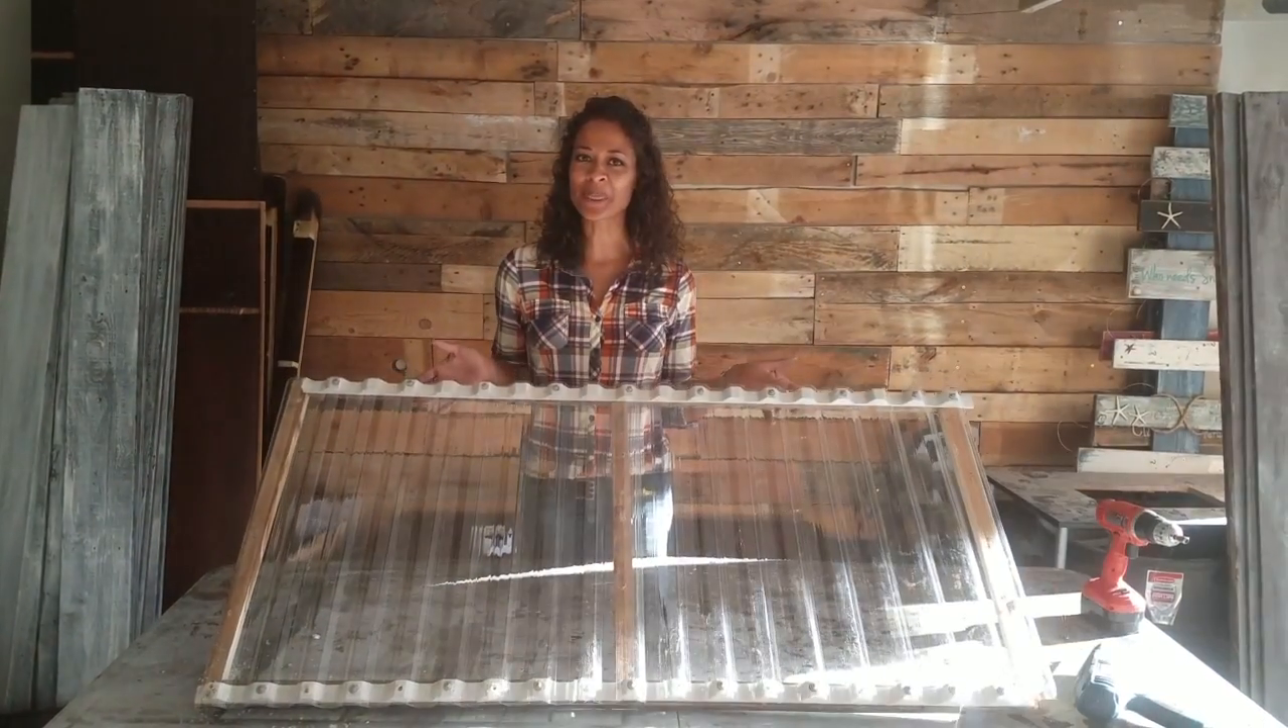Now that we have our lid all done we're ready to start with the base.